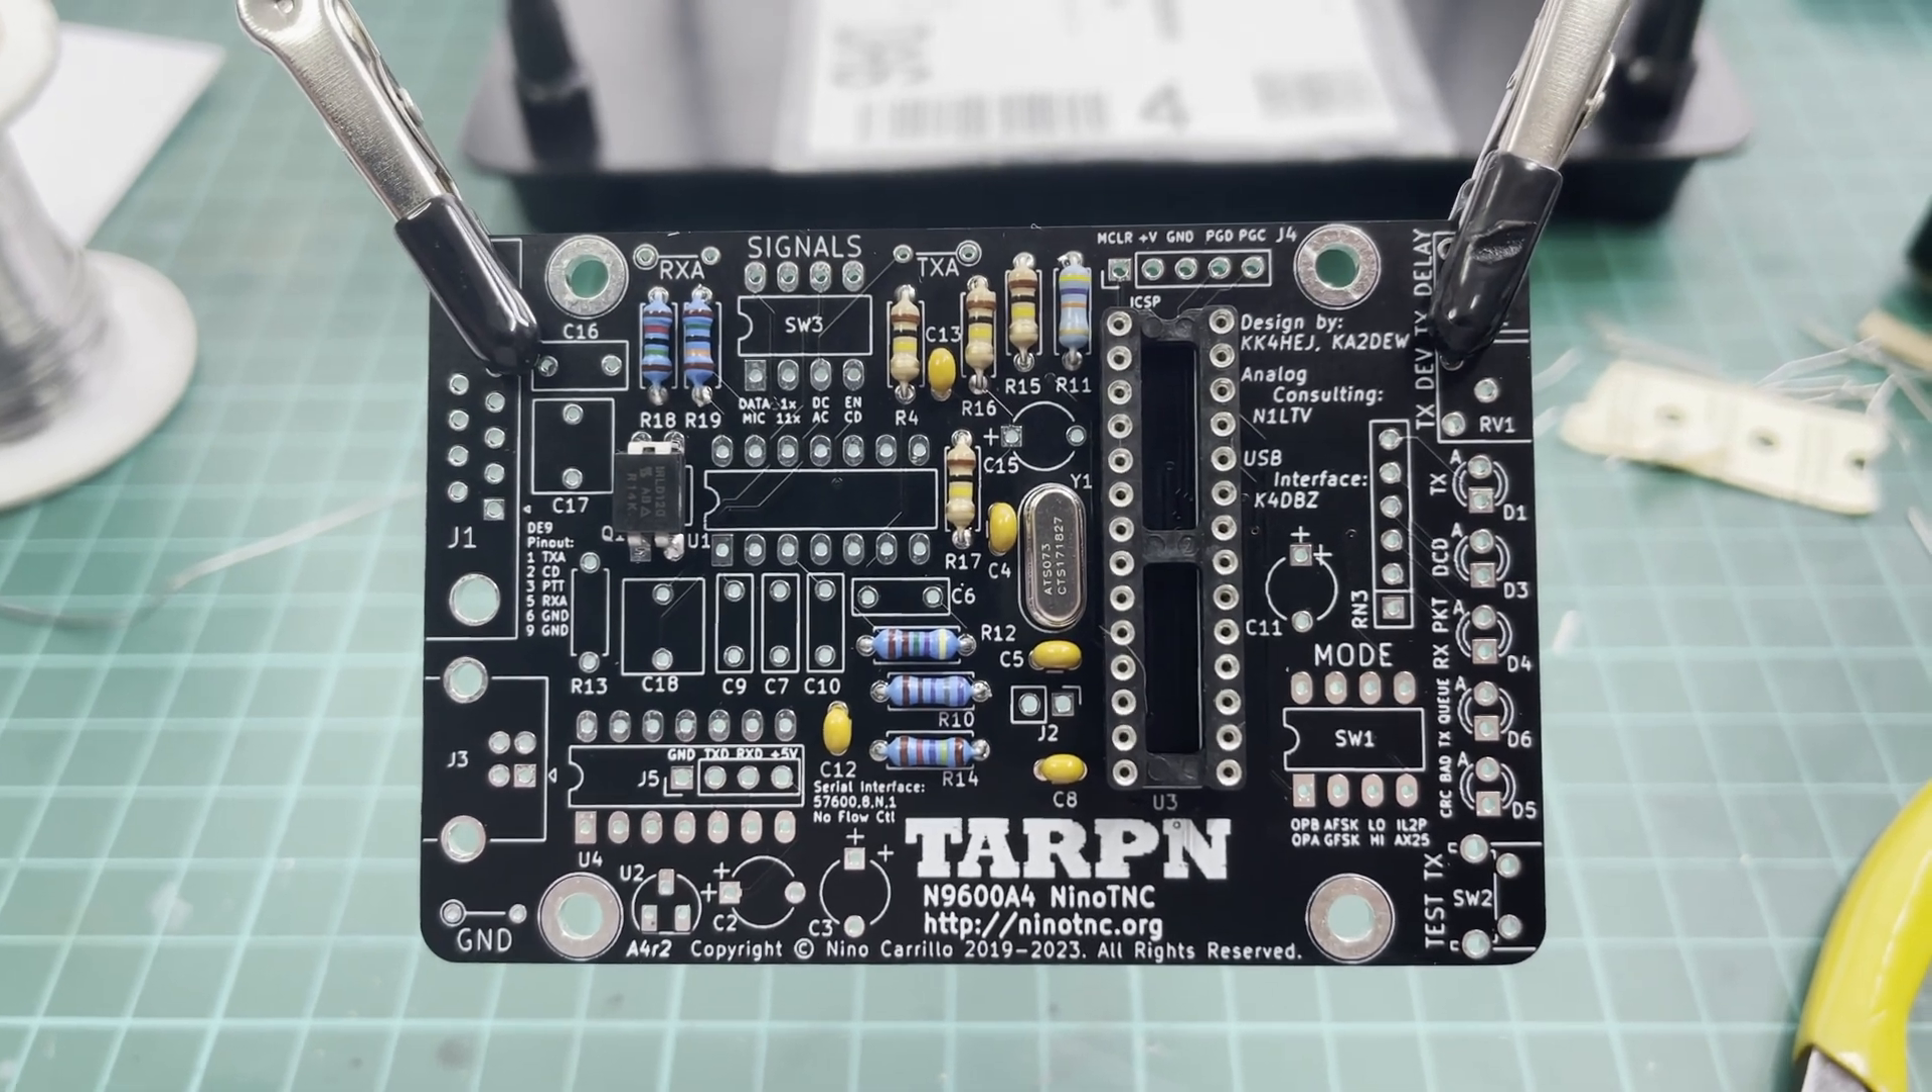I've fitted the initial set of resistors and capacitors. There's still some more to put in but I'm following the procedure that it mentions, the build sequence in the manual.